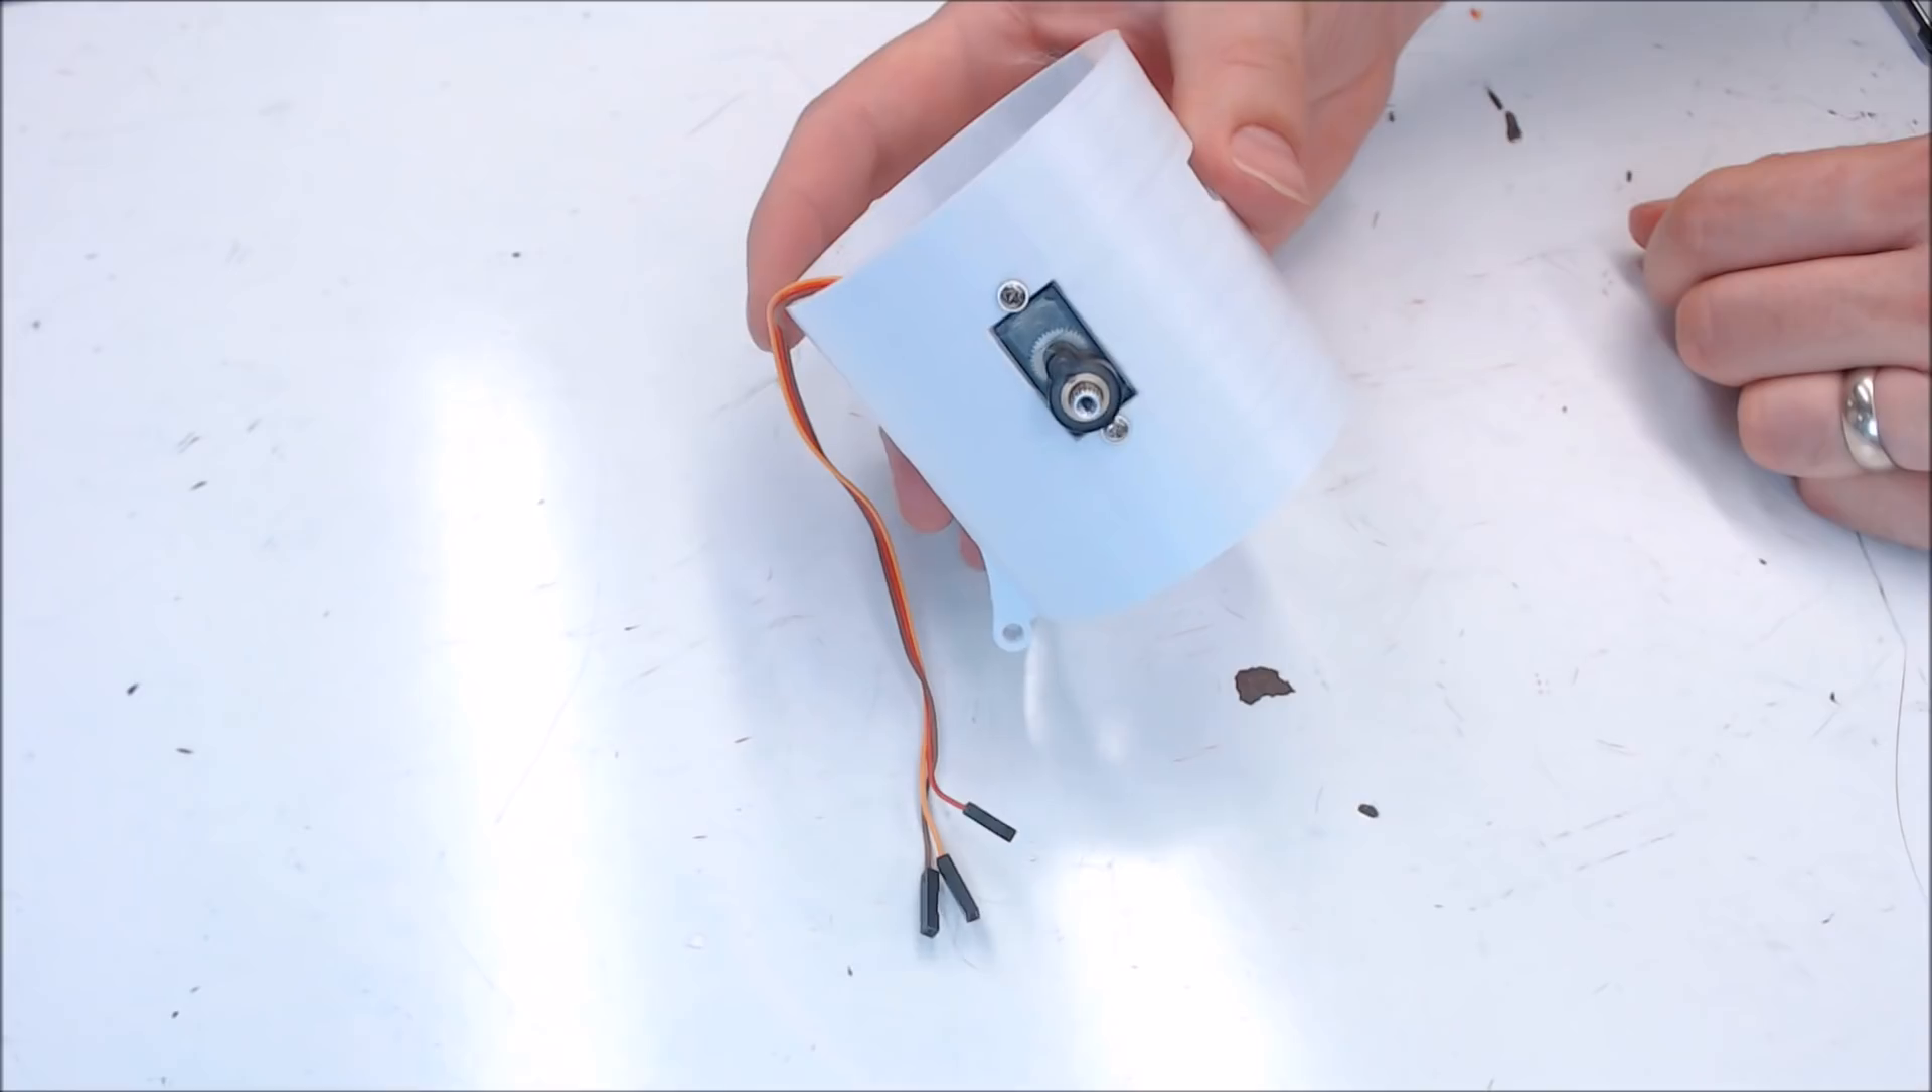There's the servo mounted on the body.